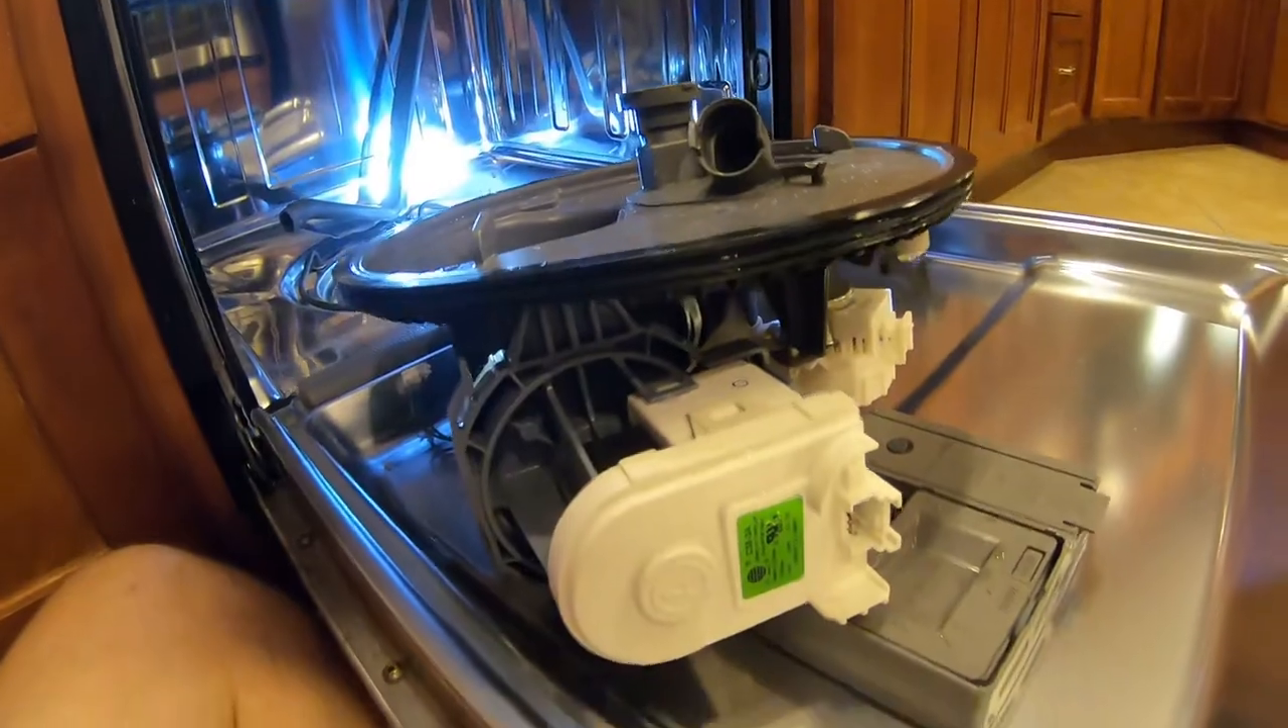All right, so the old unit is free.